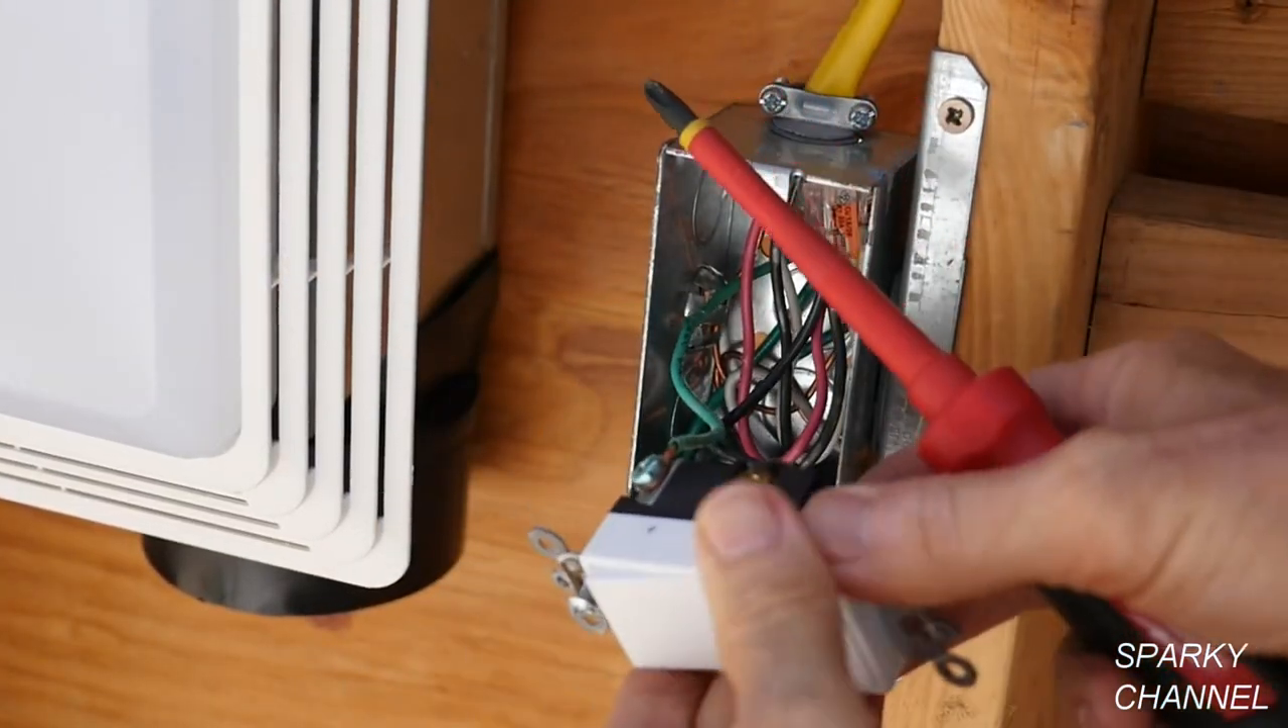So here we have the switch pulled out.